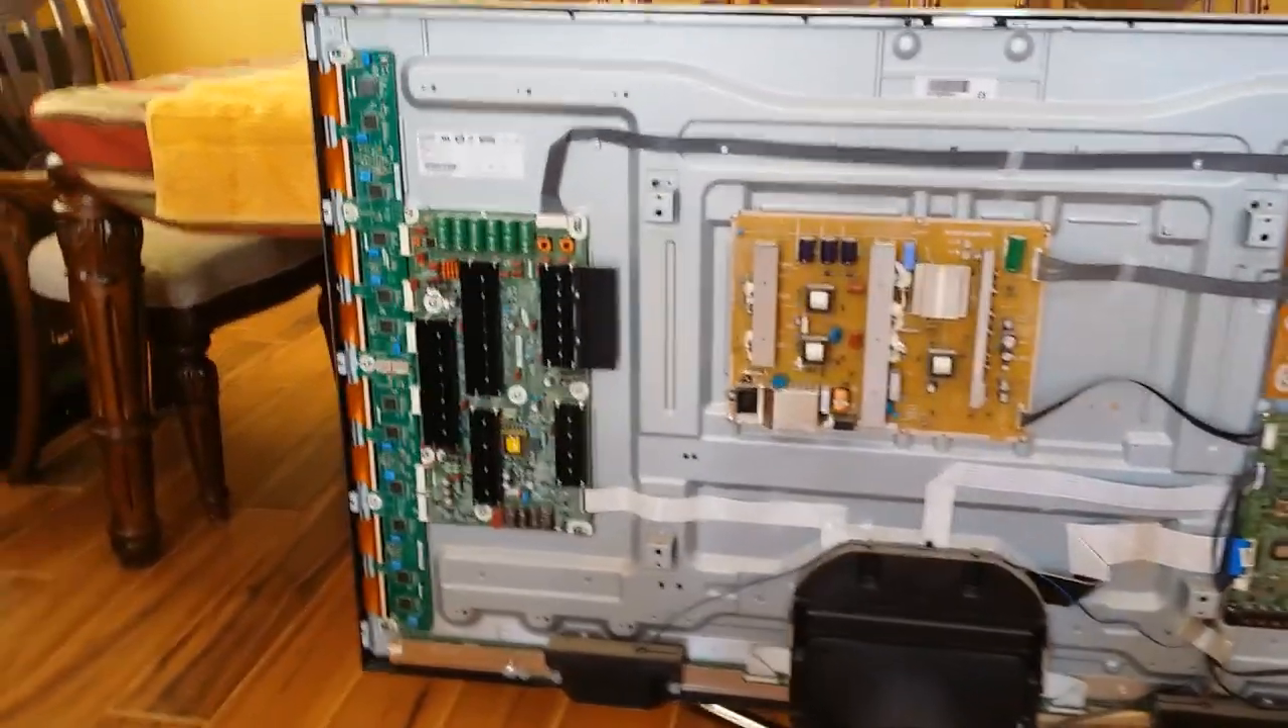I've got the back cover removed and I've got the back cover removed and we can marvel at all the technology behind this.